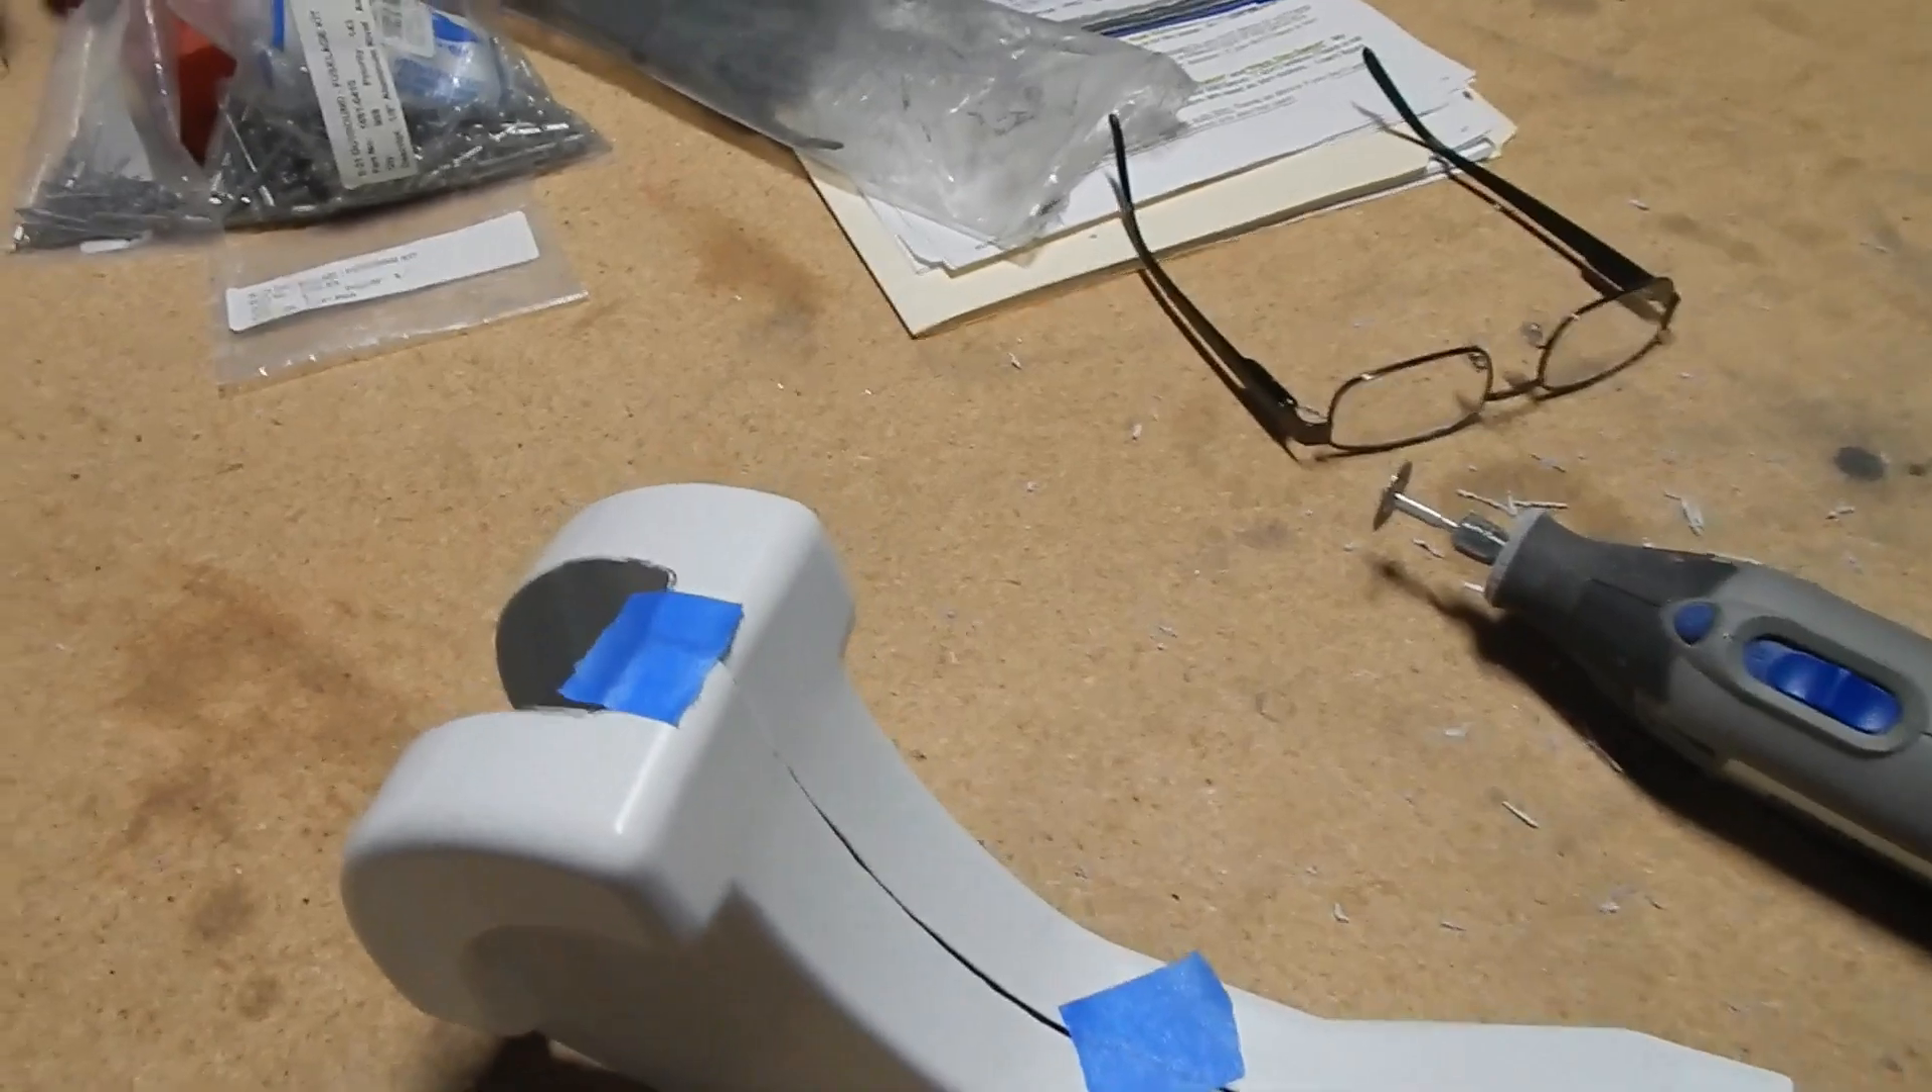I've just got some tape on there to kind of hold the two pieces together they're pretty close.